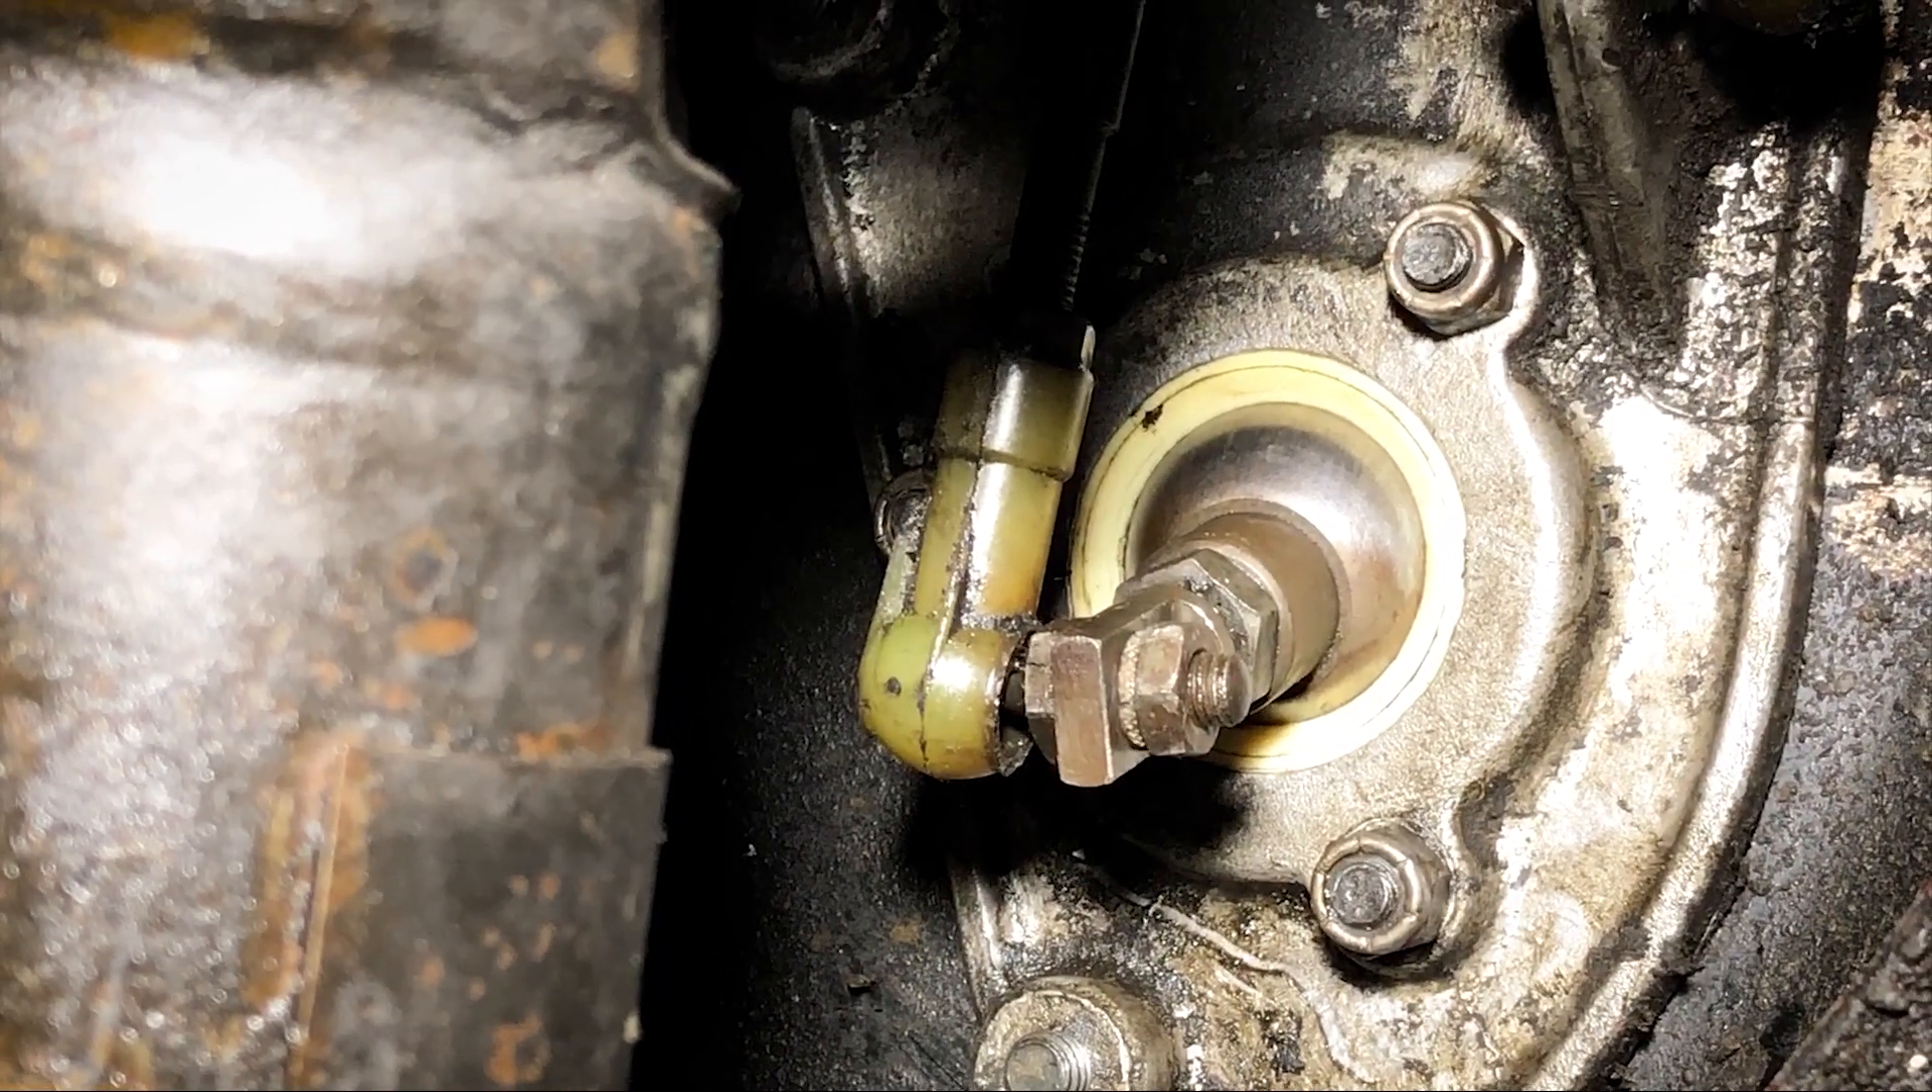So as you can see the rod's now reattached and everything looks a bit cleaner than it did before.